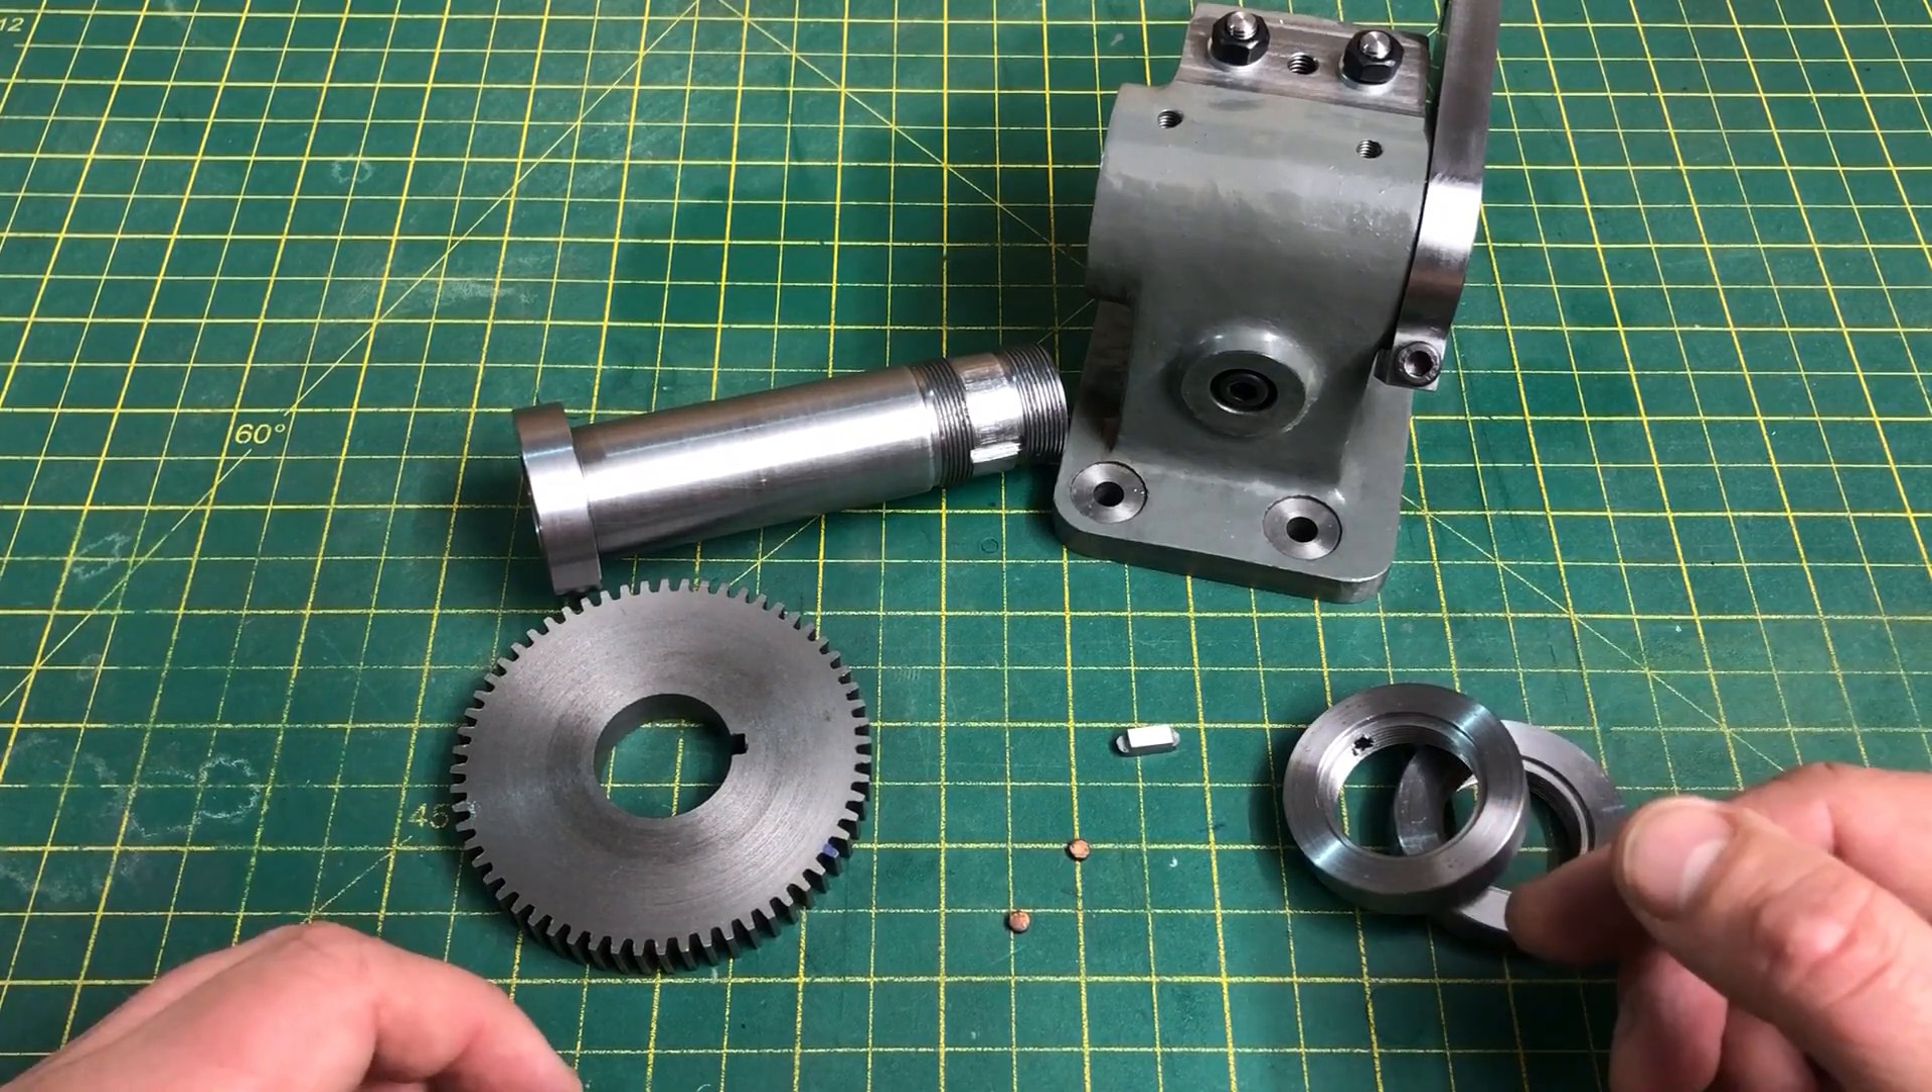I won't be locking these nuts in place until the whole project is finished, so I'm just going to leave them out for now.